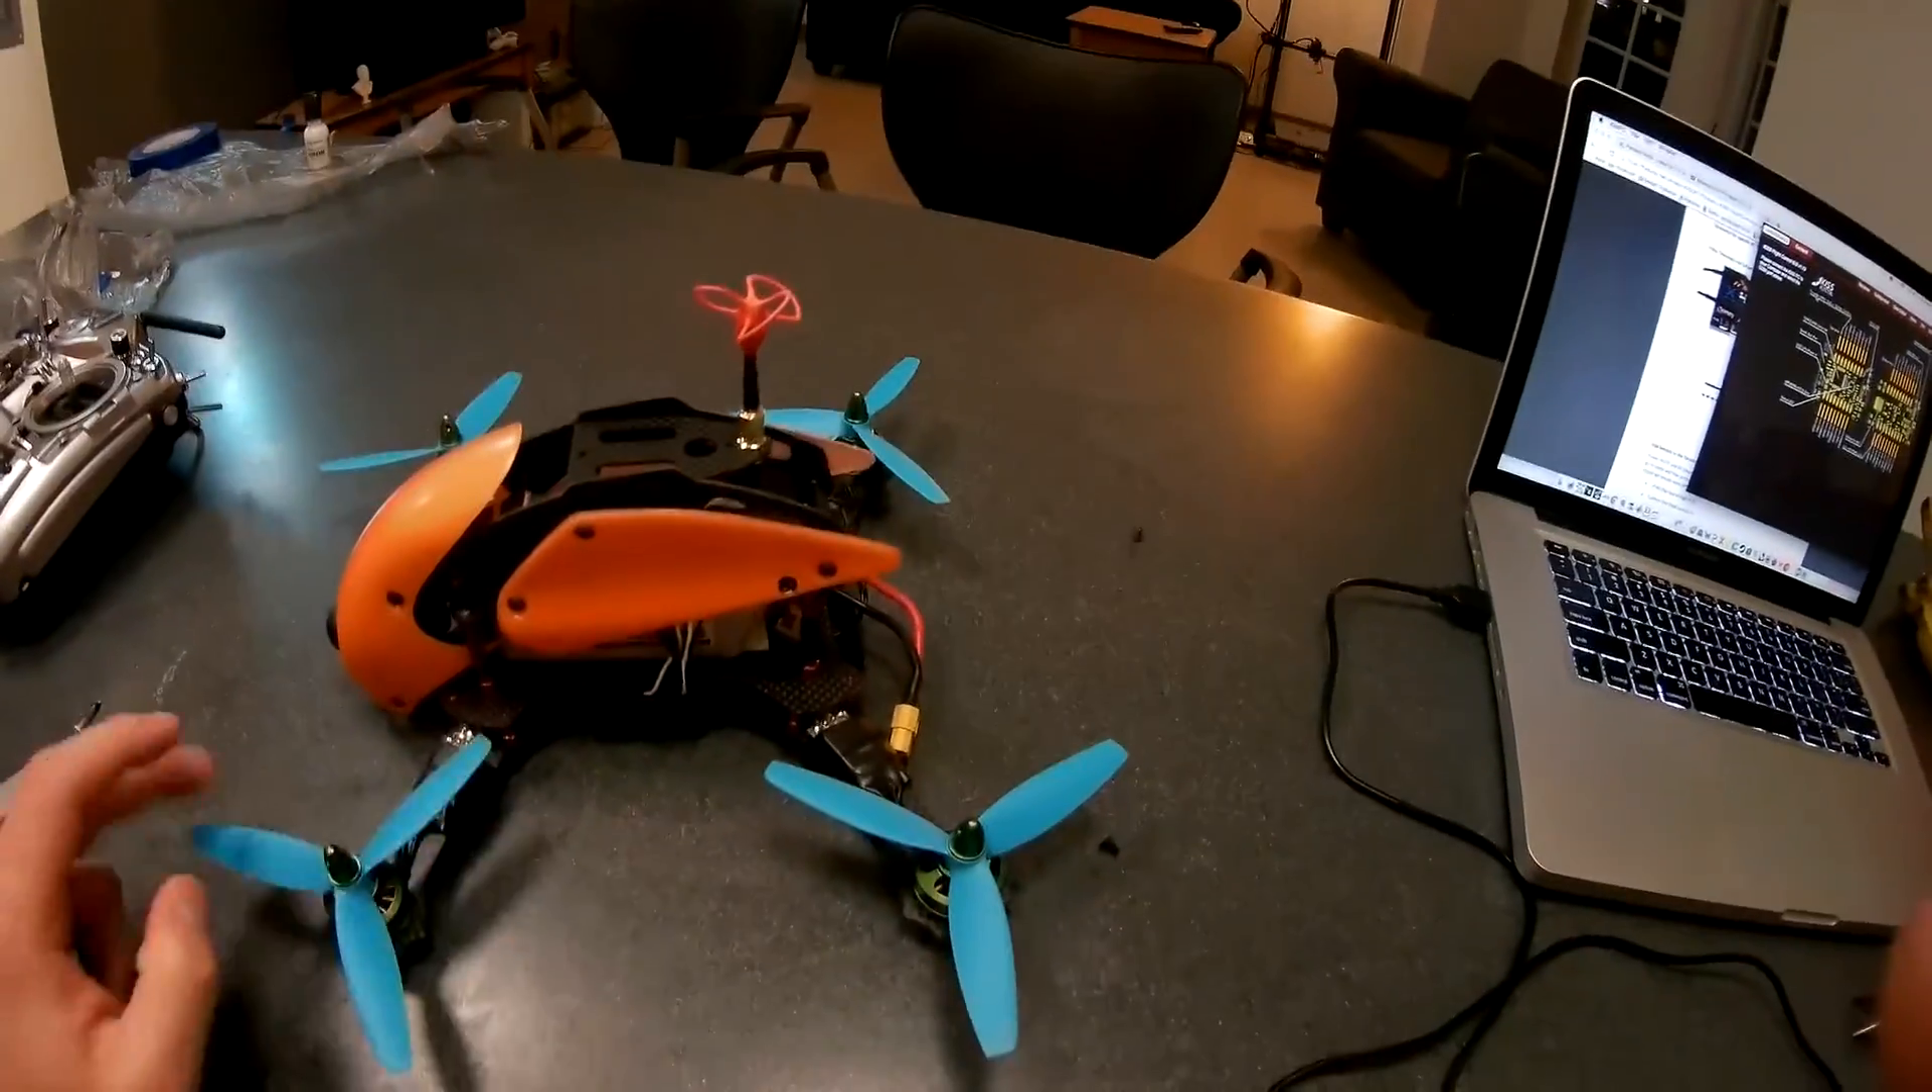Alright, so I put the prop adapters on, threw some props on here.